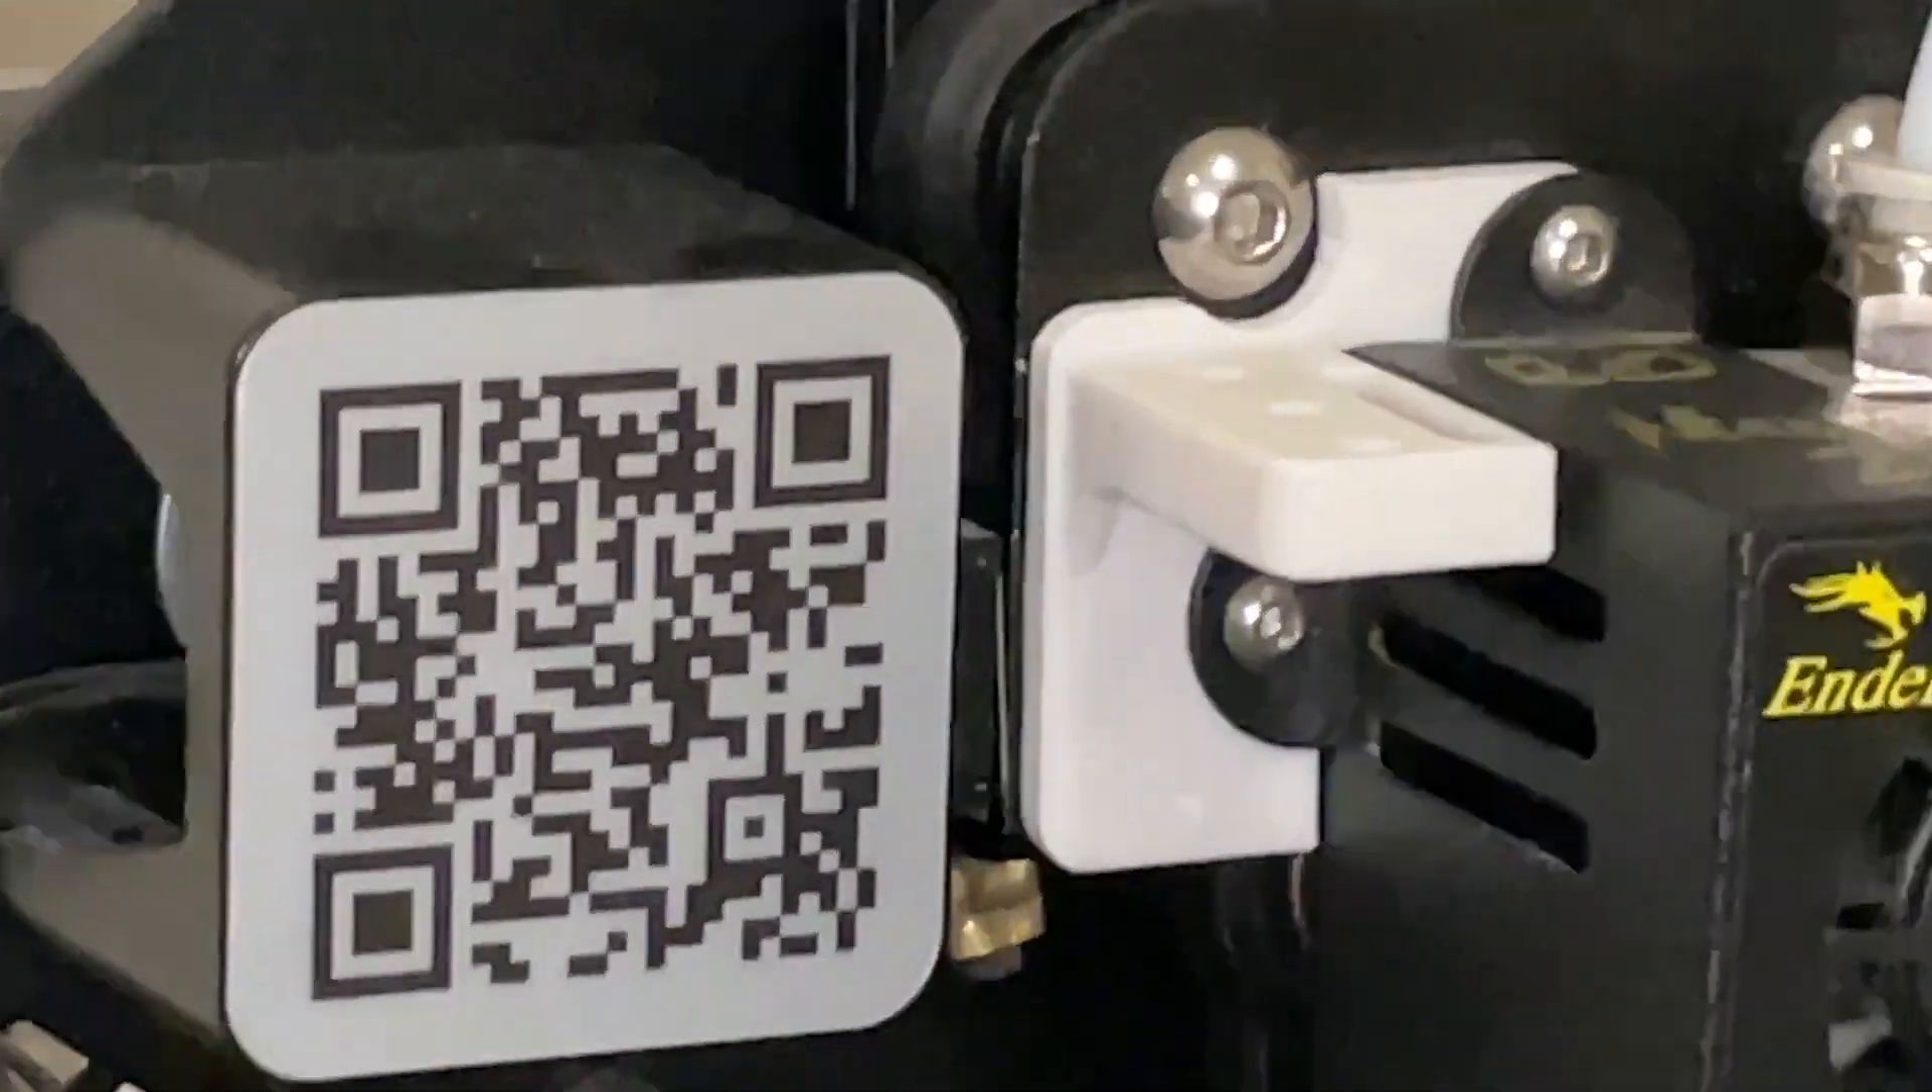Our bracket has been successfully installed into the print head.